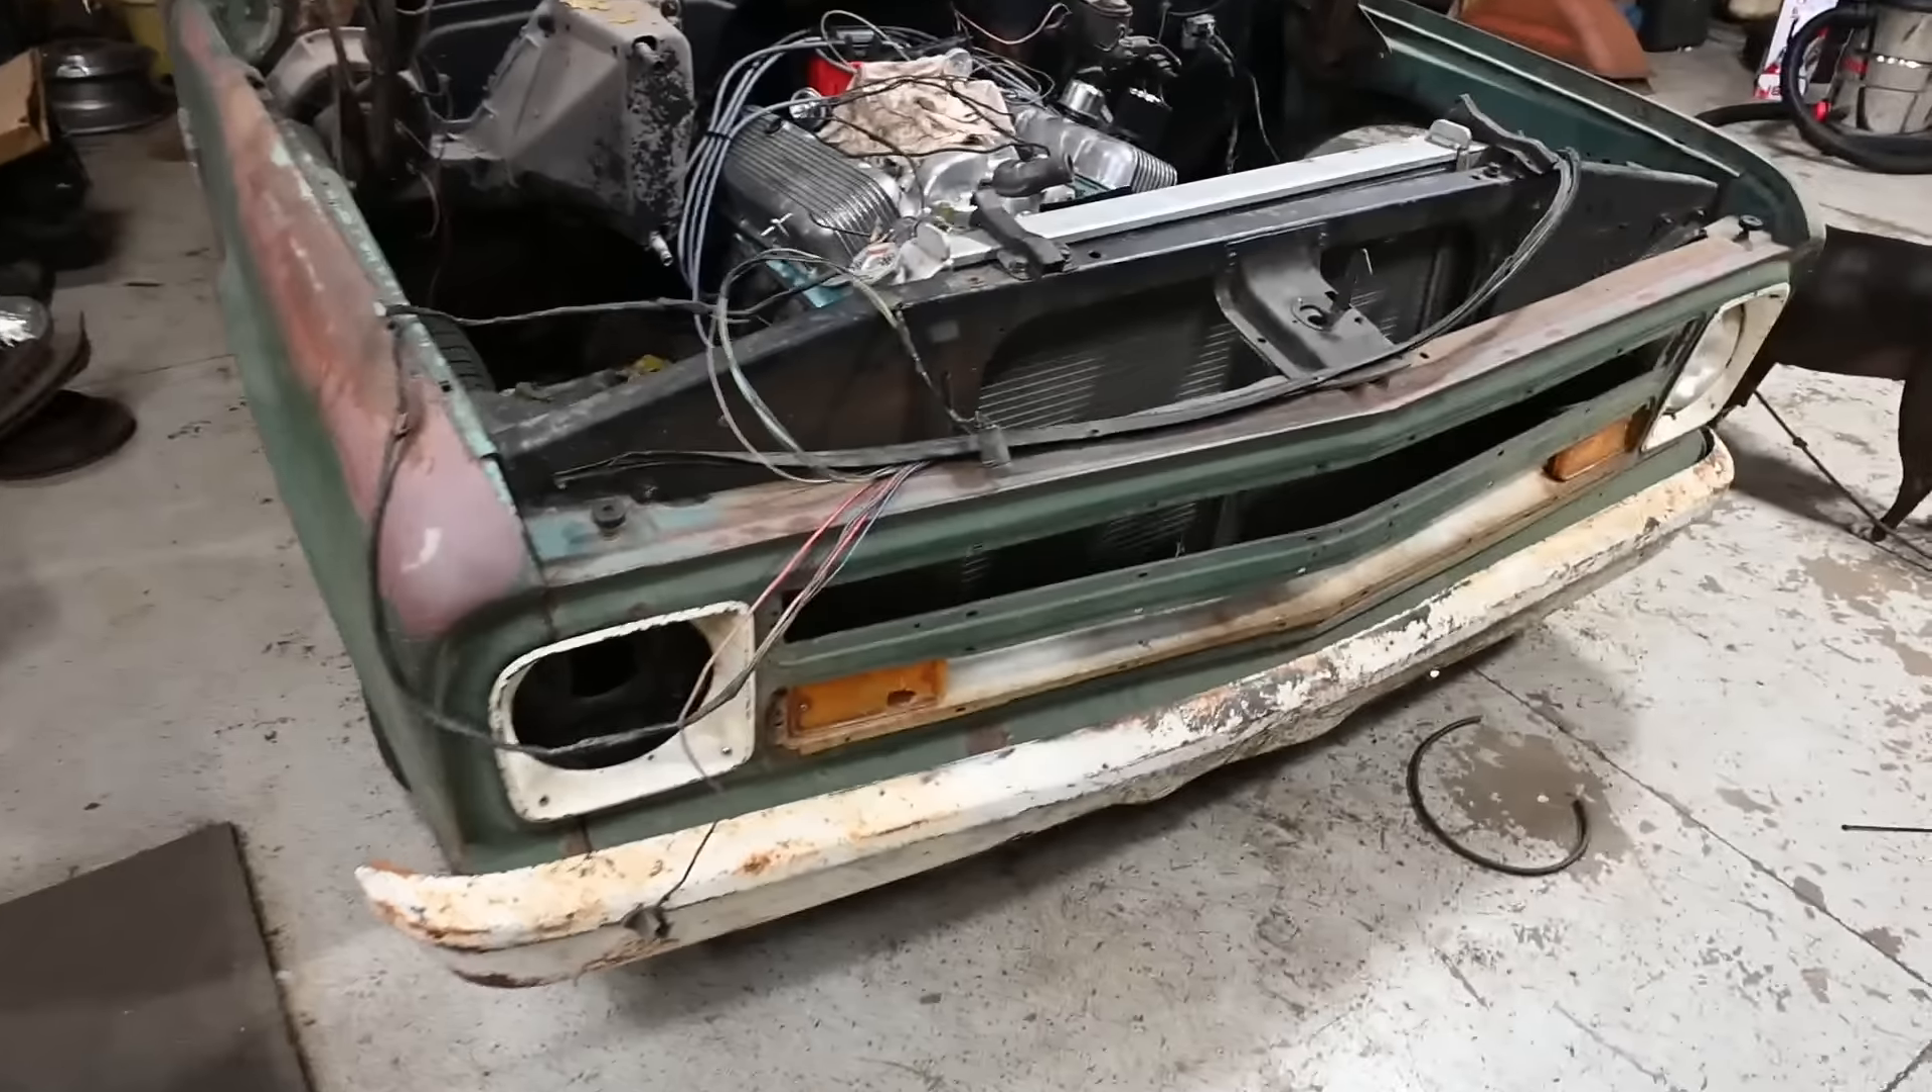I did toss the bumper on this, and then our headlight trim rings.